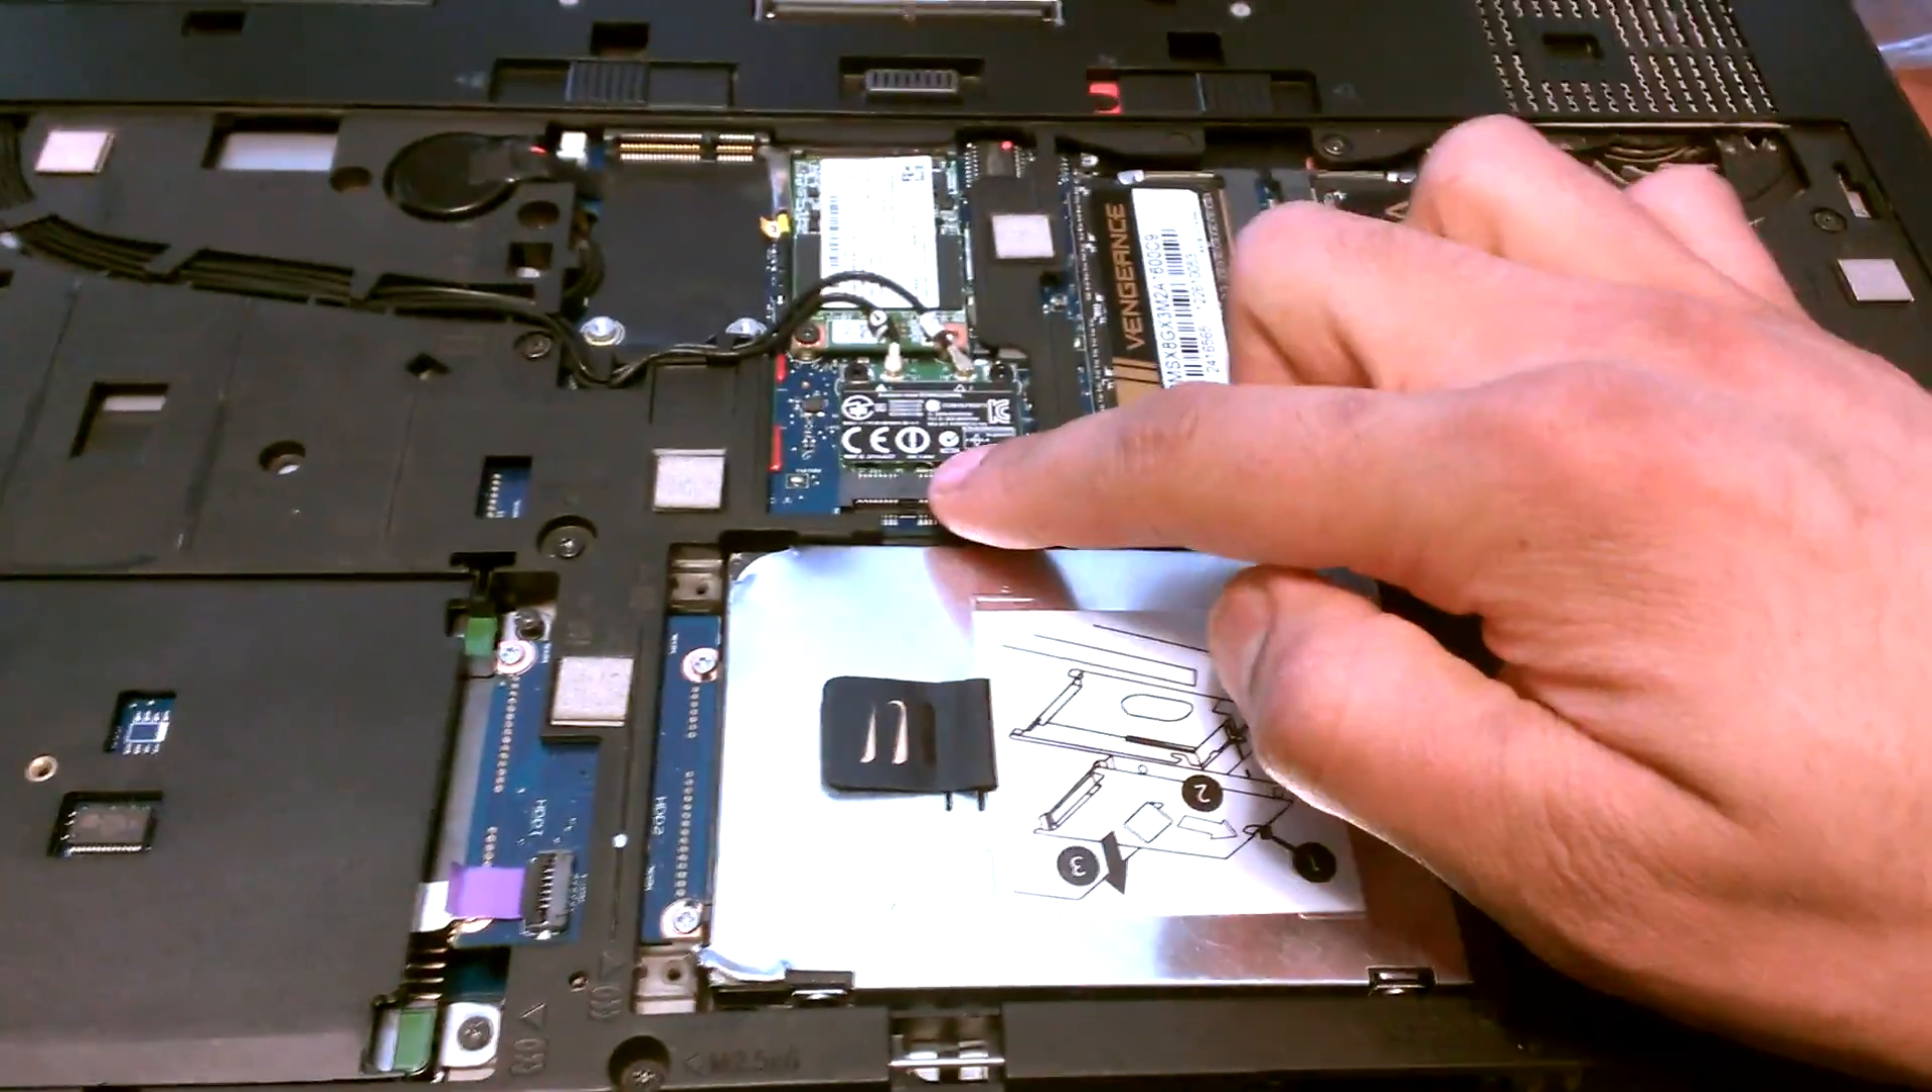So I've, uh, taken the back cover of my laptop off.